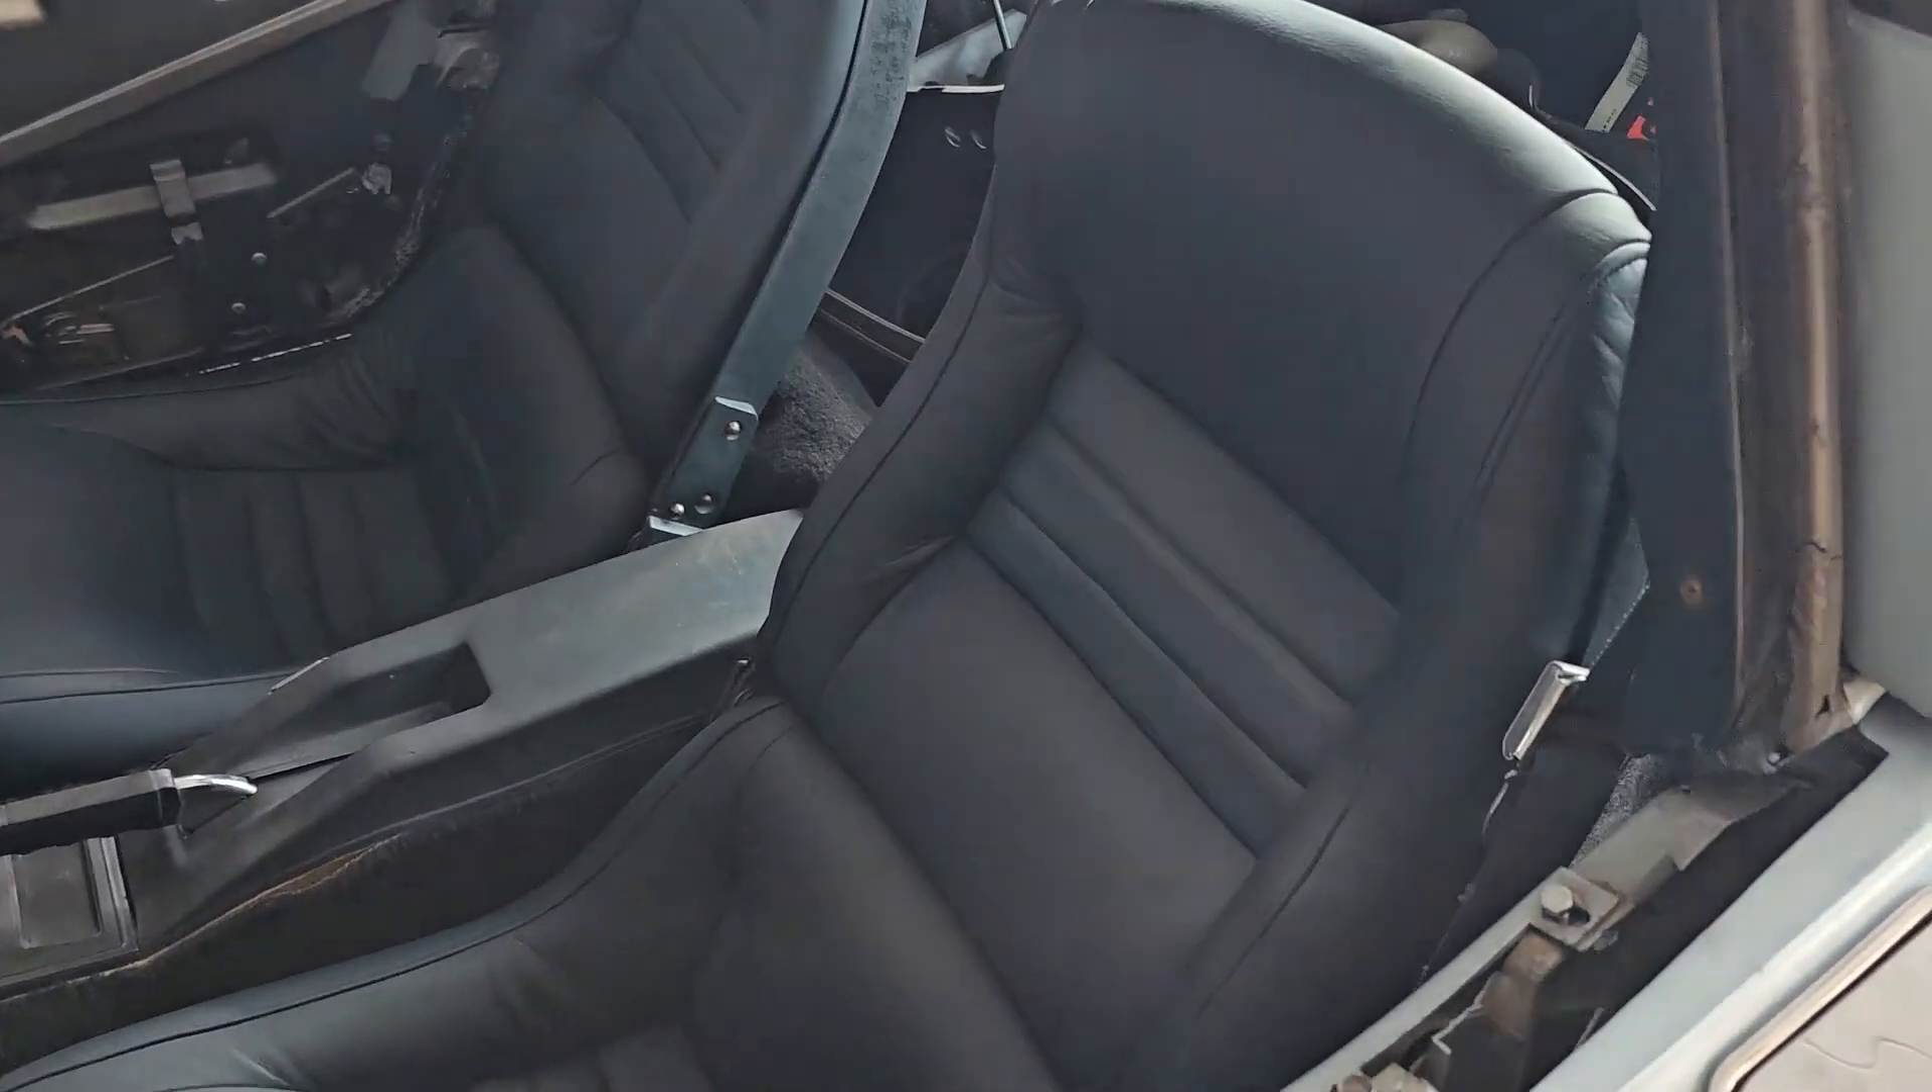Die Sitze, die wir ja komplett neu gemacht haben, sind auch wieder montiert.